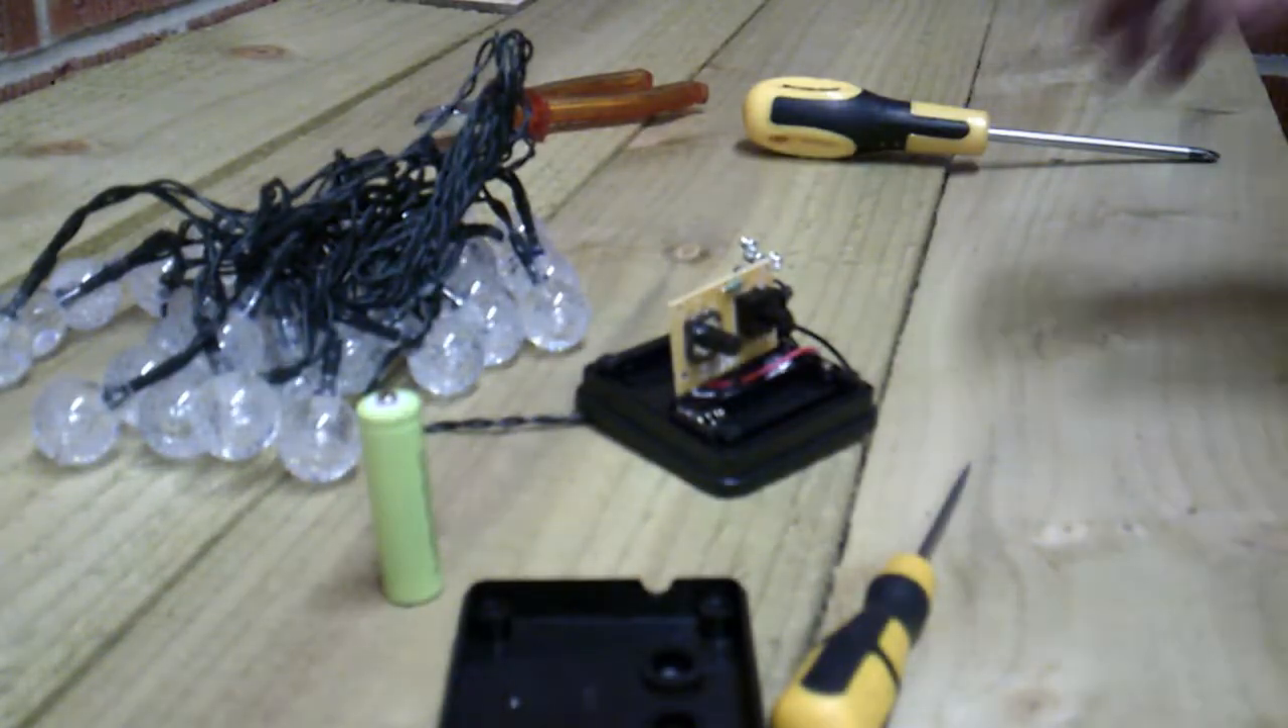Well as you can see I got the board out.